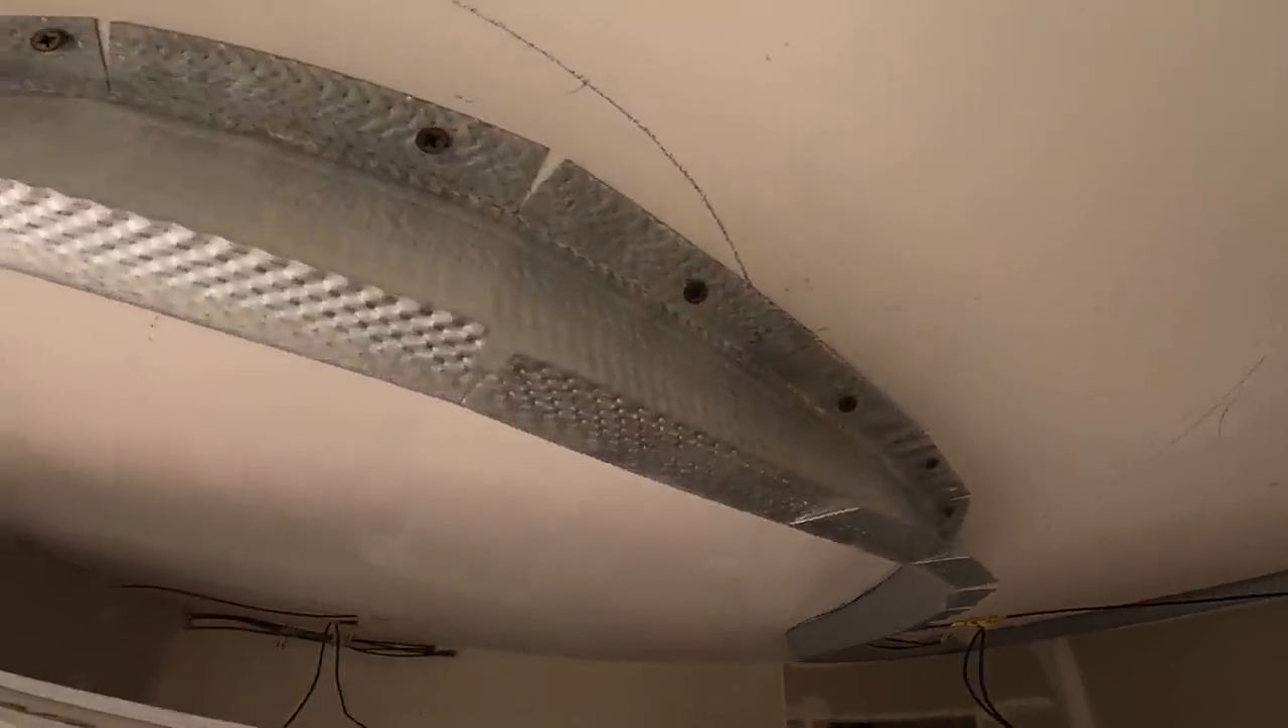Le rail pour l'arrondi est mis en place.